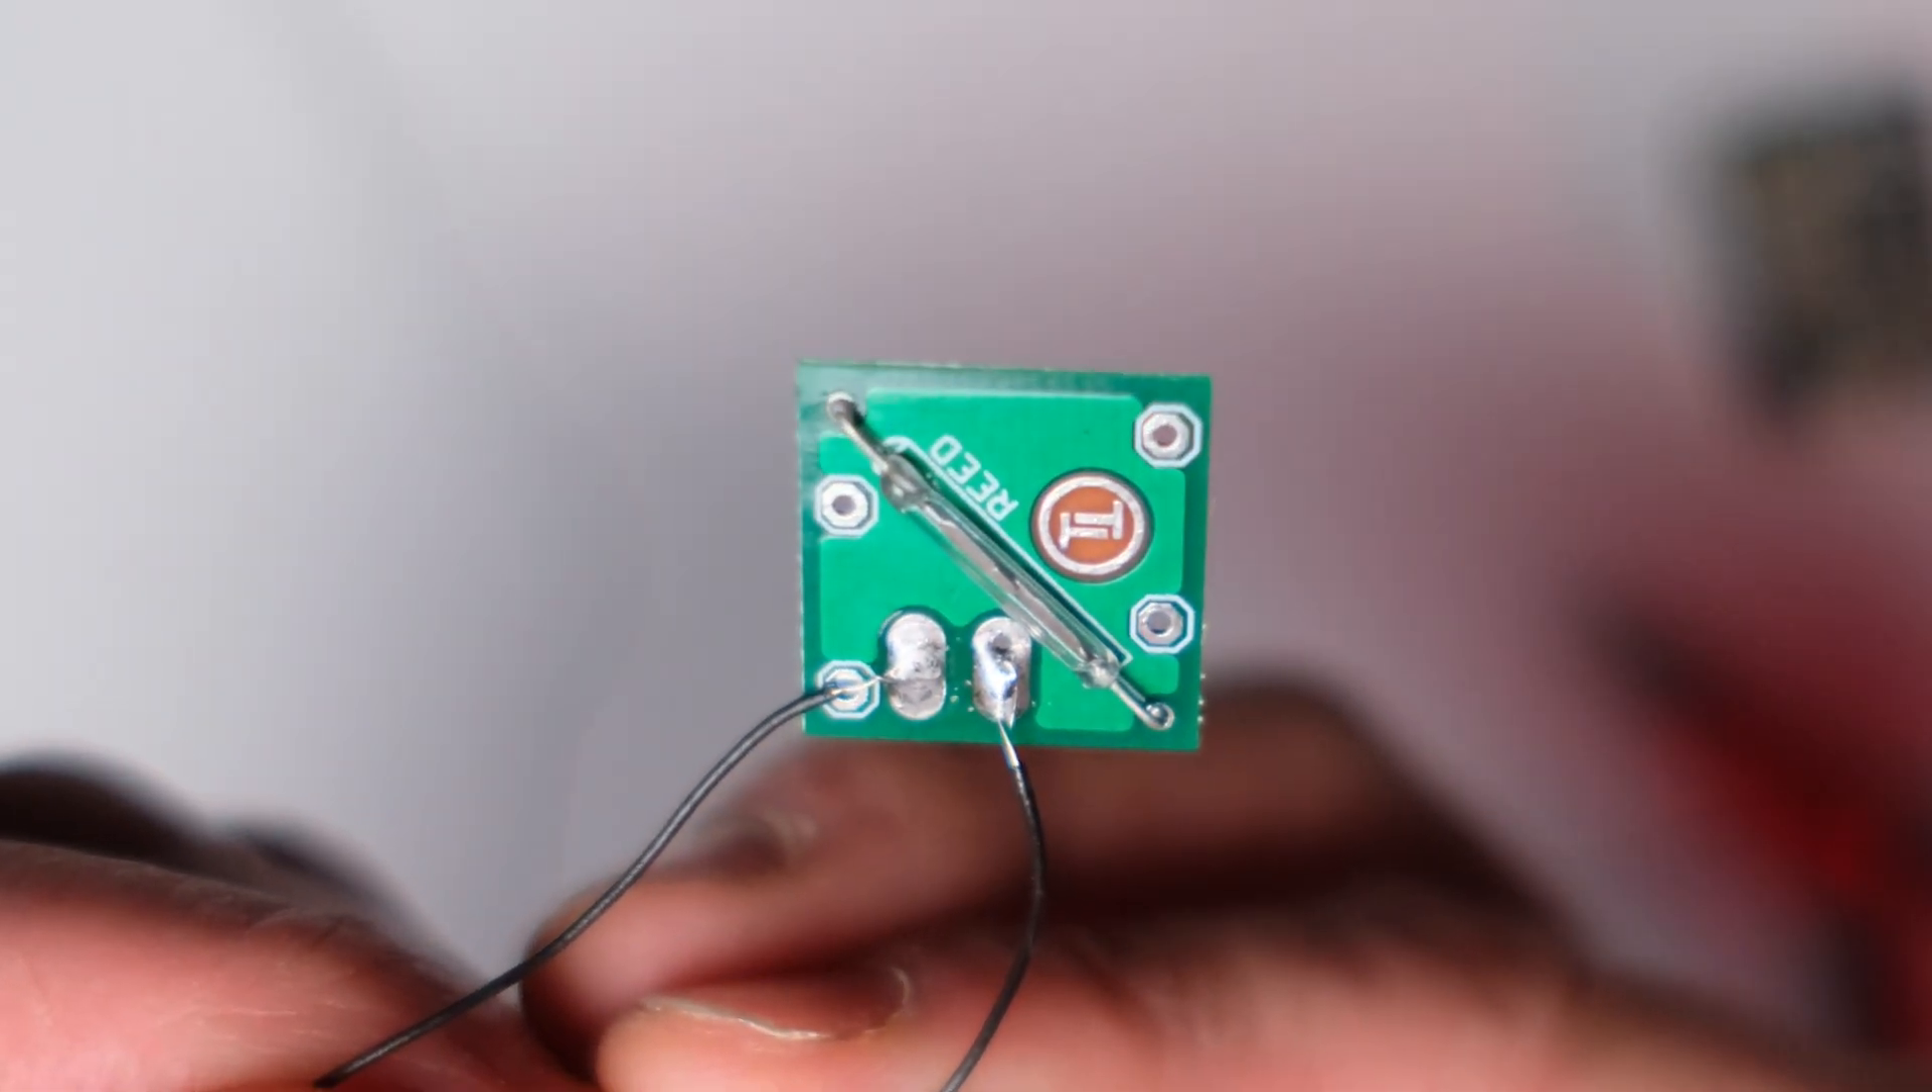And that's our reed switch board all connected up.